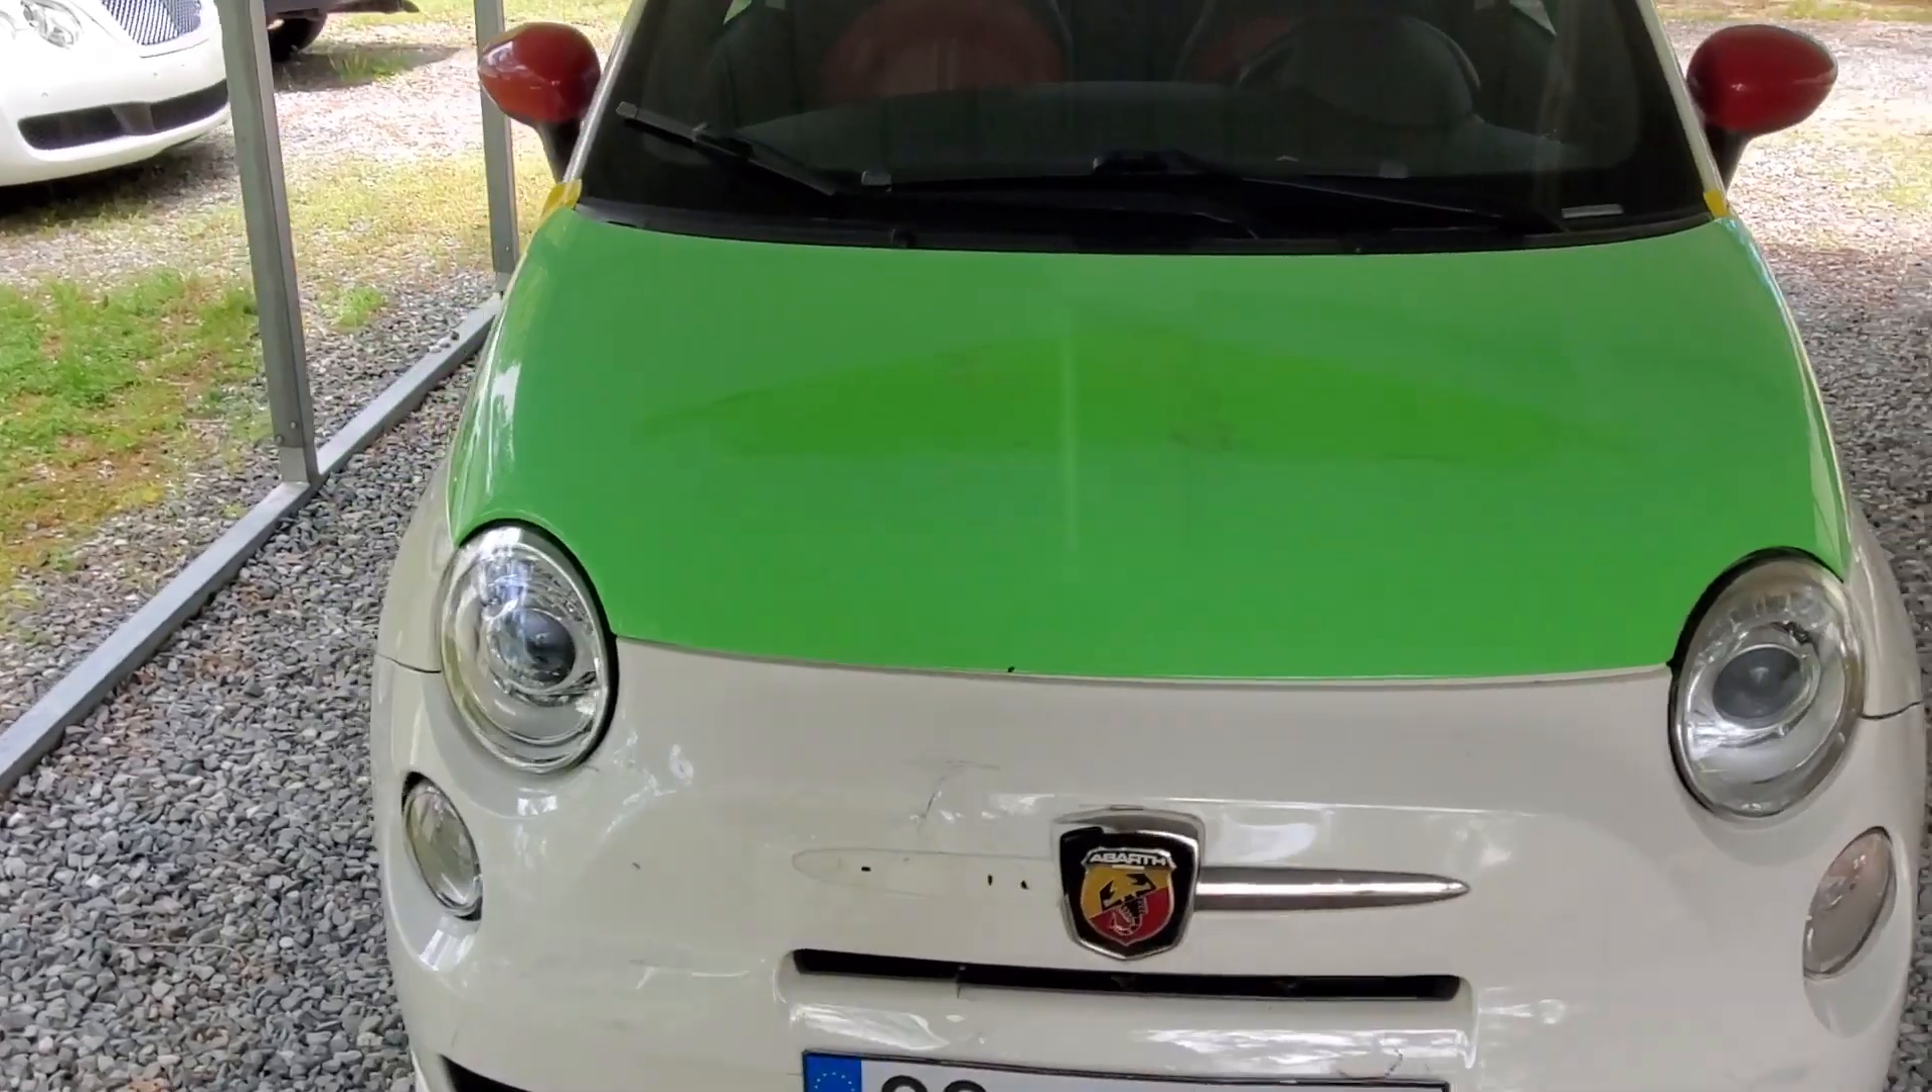So now the hood is on and as you can see it lines up pretty decently.